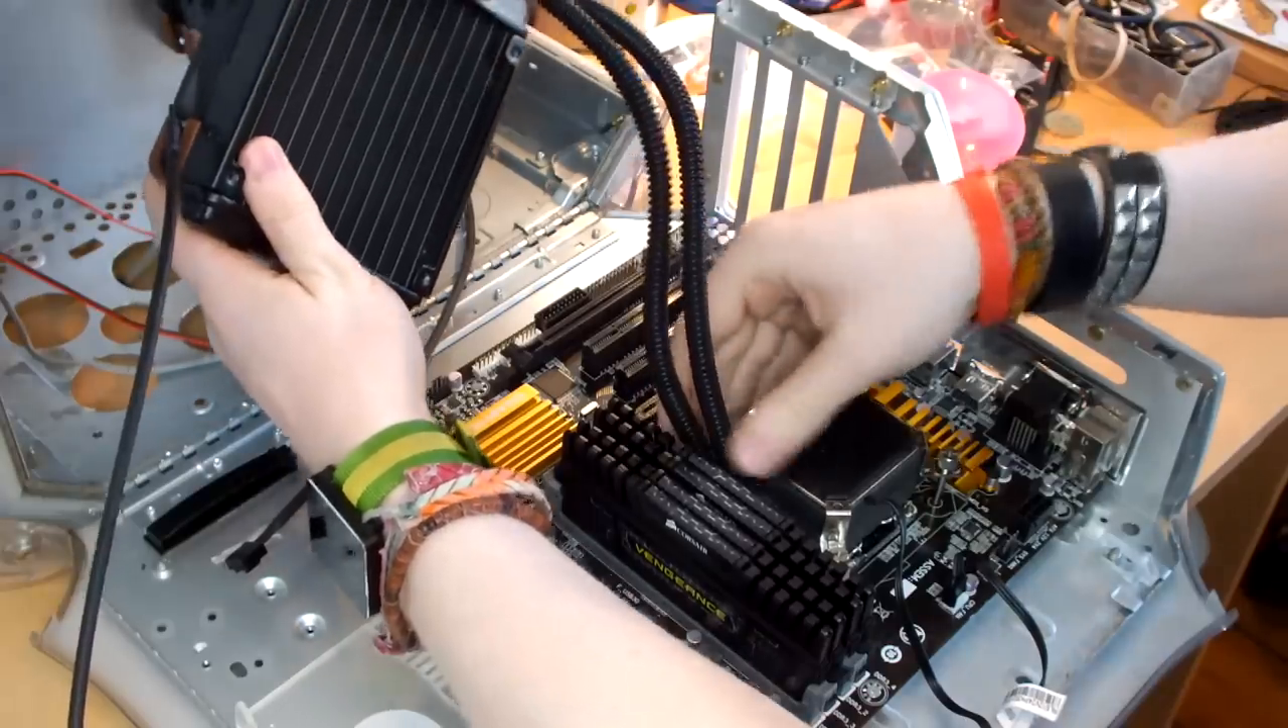Now, of course, because we have a radiator dangling off the board, it is pretty much essential to get that properly mounted.